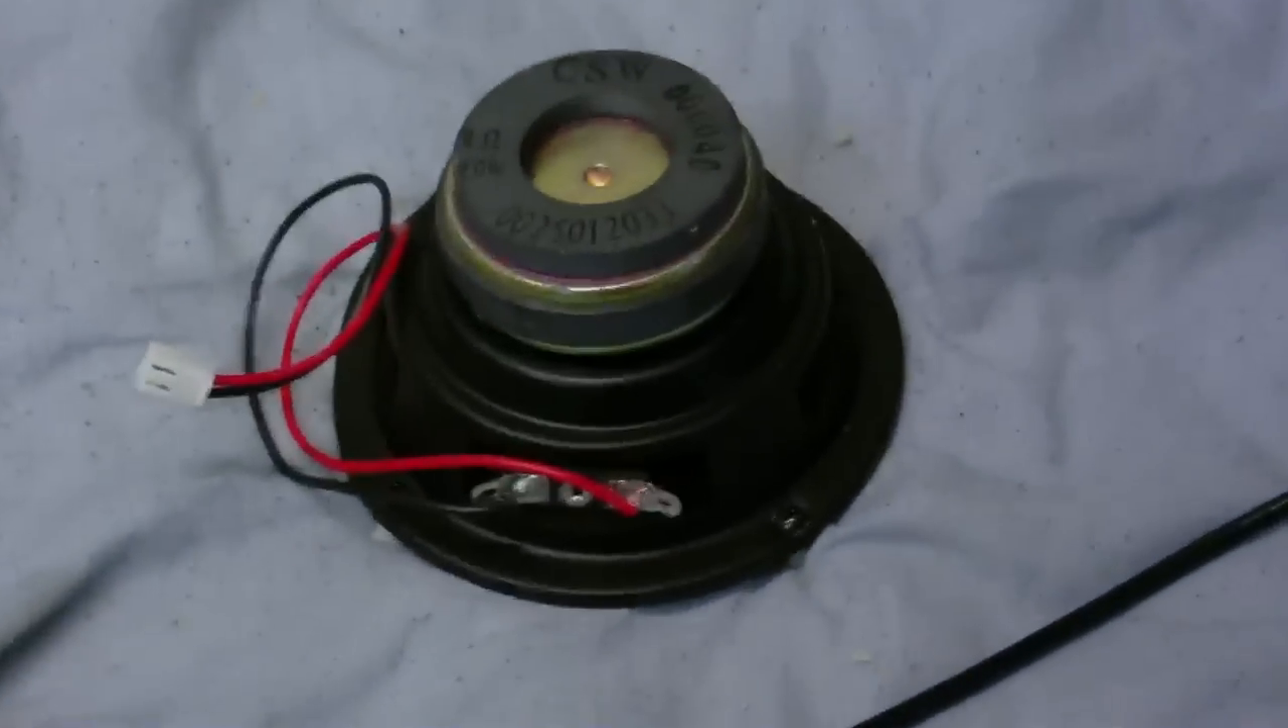I've already removed the woofer which is over there.